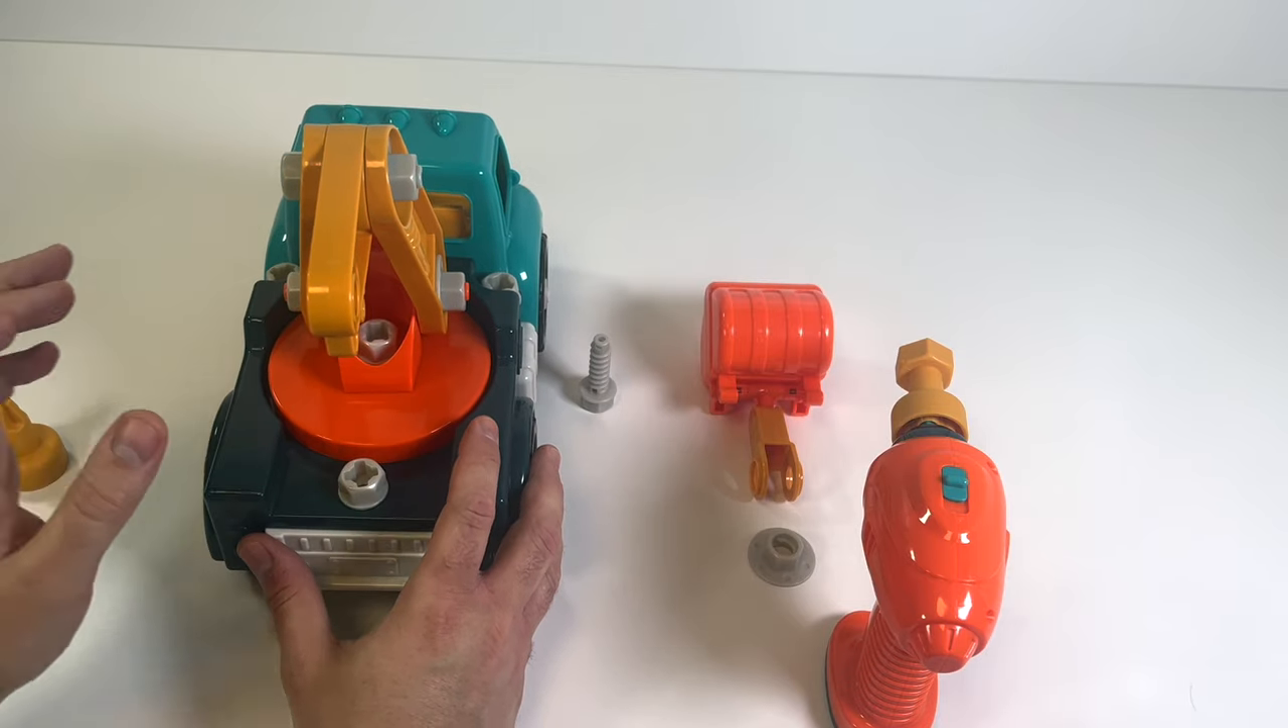So the last piece that we need to put on is our bucket and we're going to do the same thing.